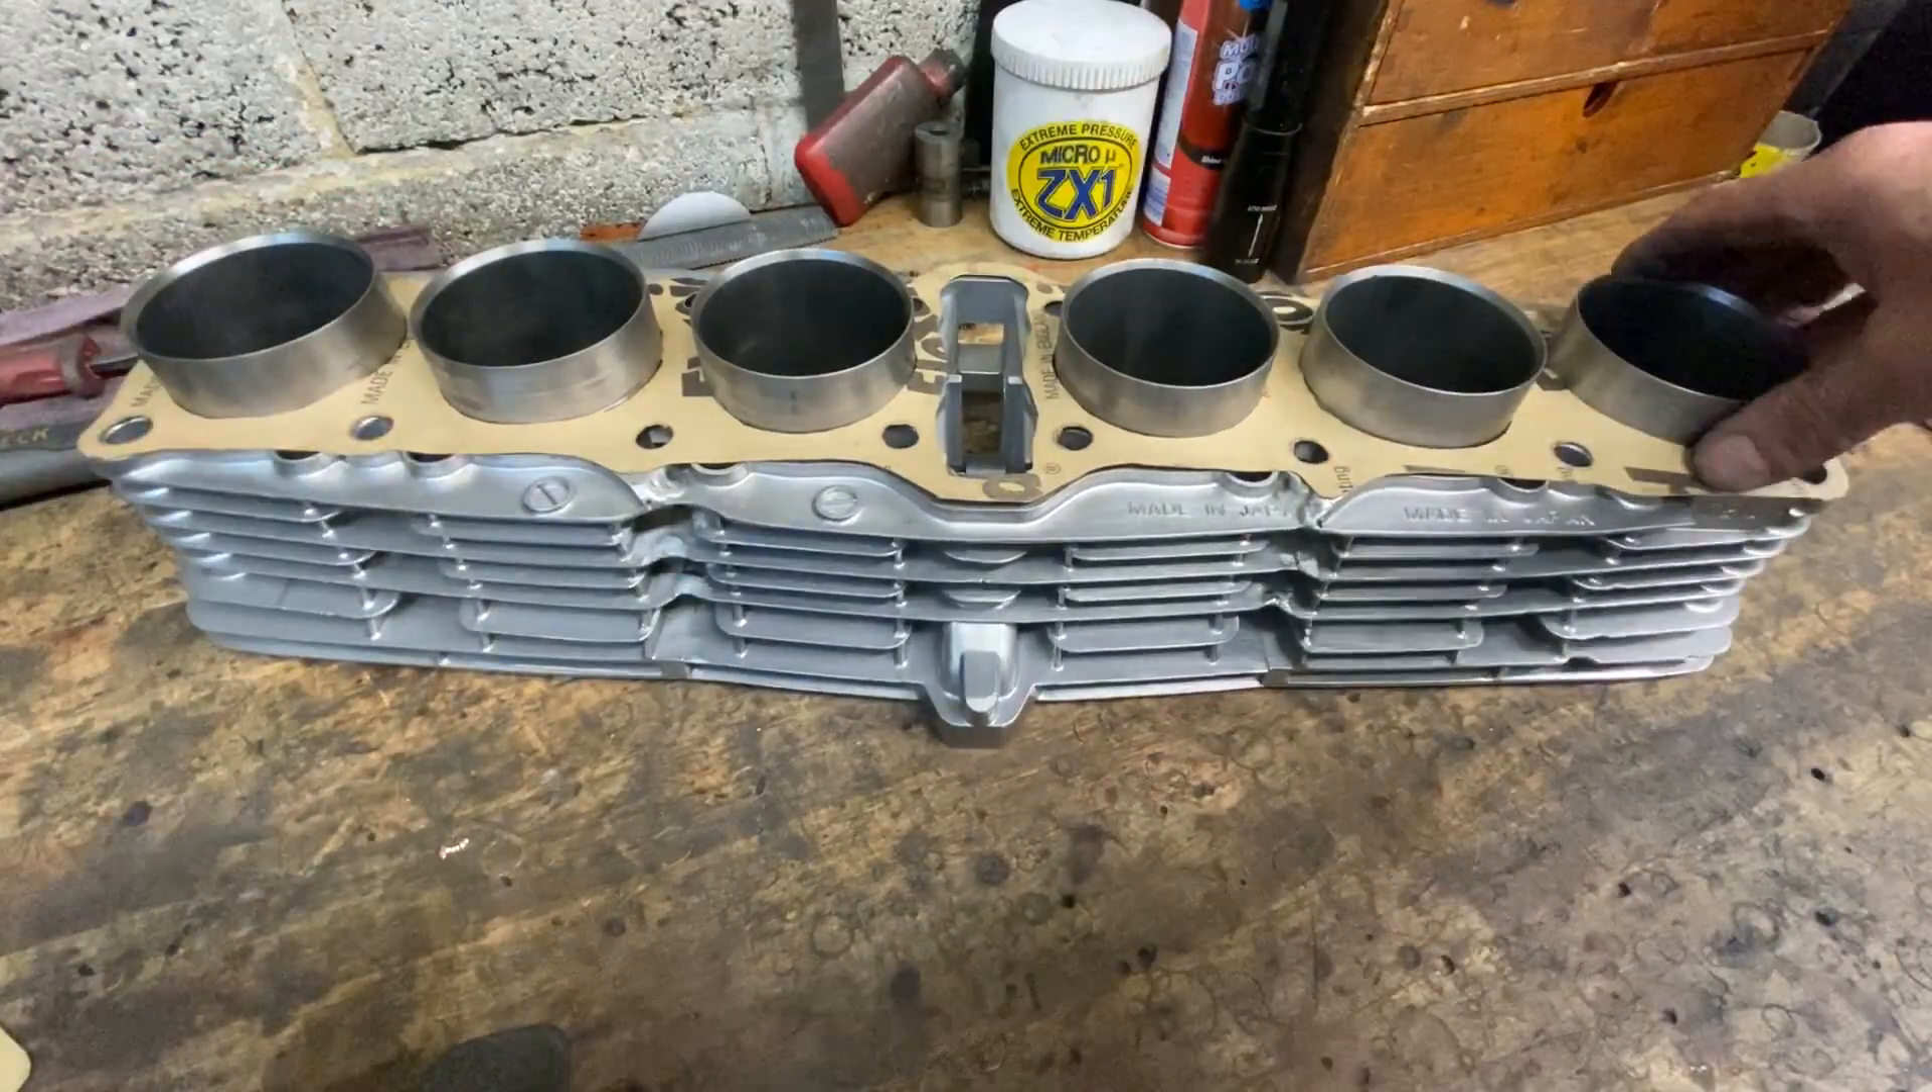With the gasket cut out, it's now time to try it onto the cylinder block, and I'm really pleased when it fits straight on, like a glove.